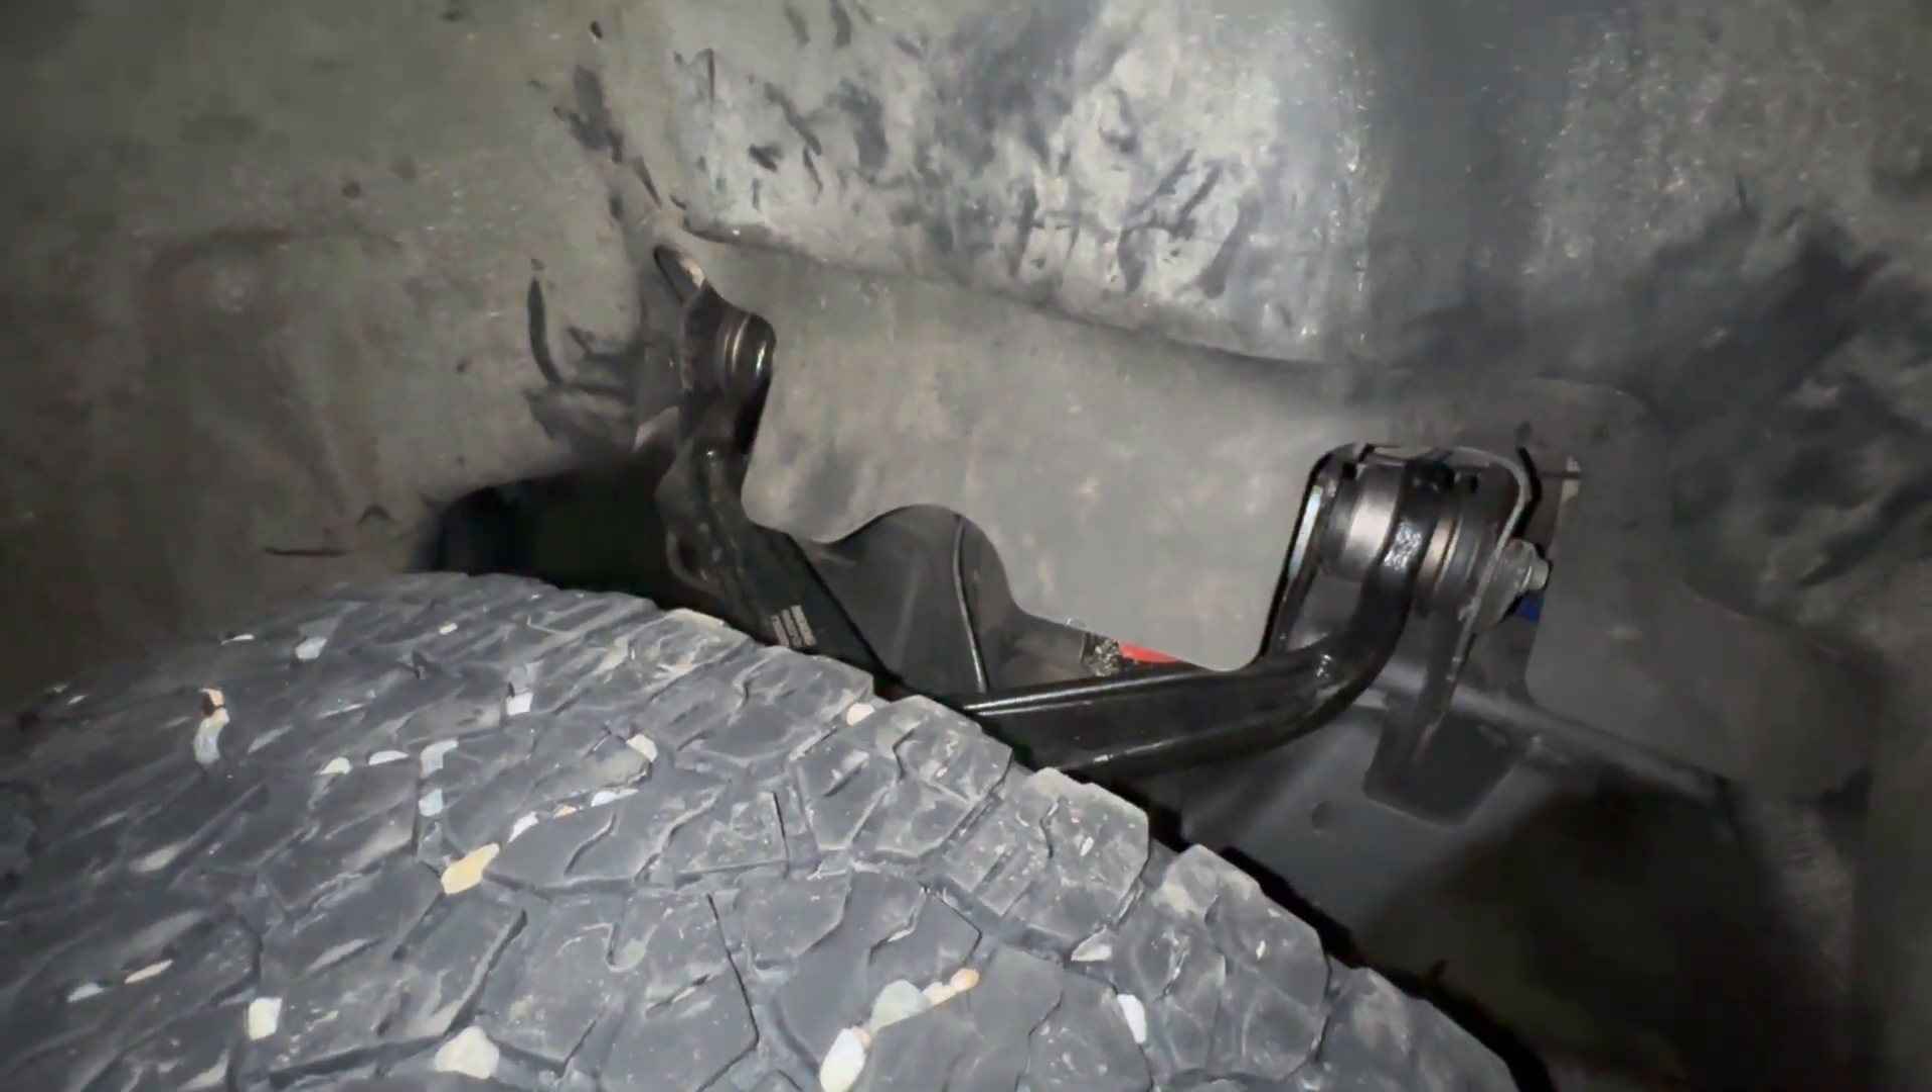I installed the tire back onto the truck so it's sitting underneath its own weight.